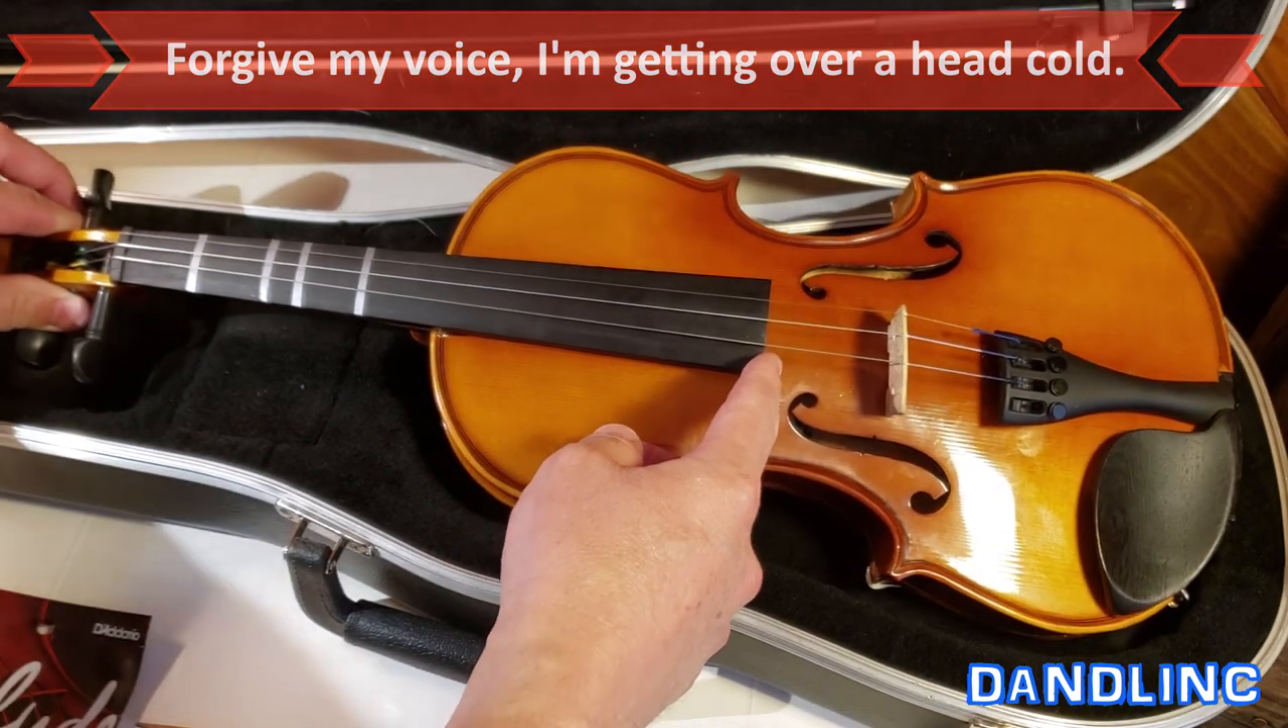It is missing one of the four strings you can tell. It's actually missing the string right here which is called the G string.